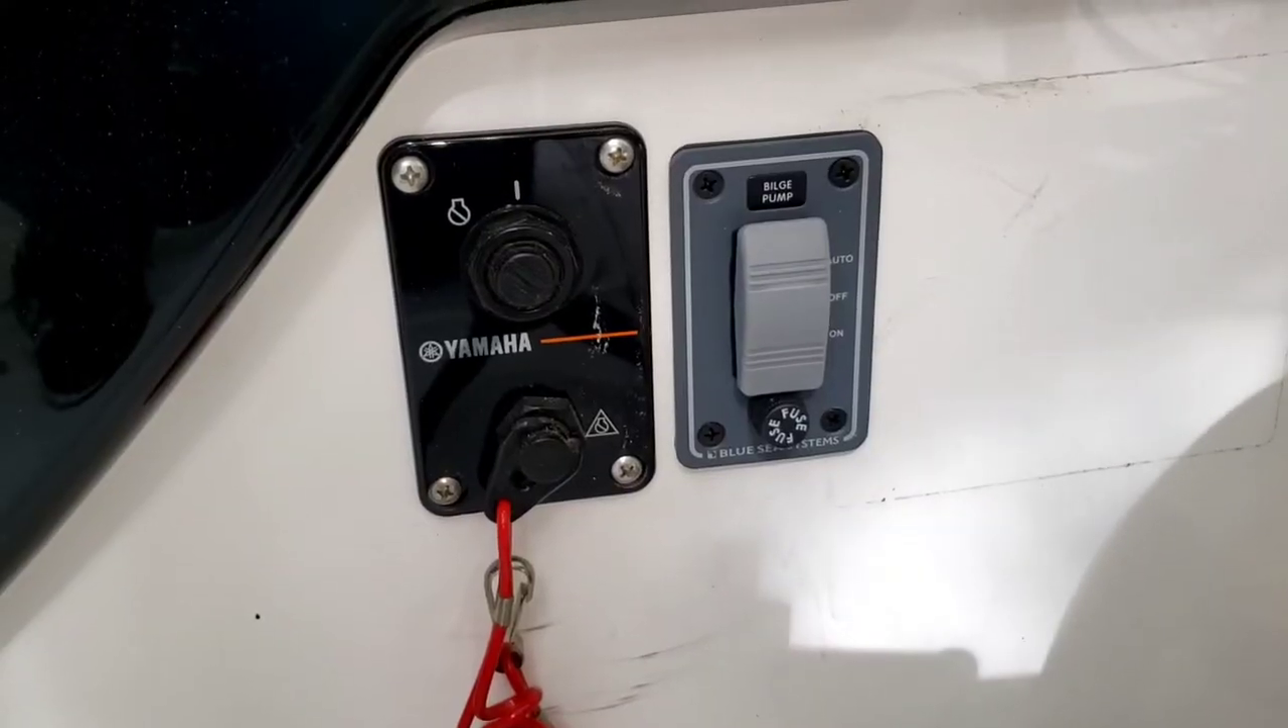There's the switch finally installed, looks nice right there with next to the main switch and functions perfectly, auto on and off.